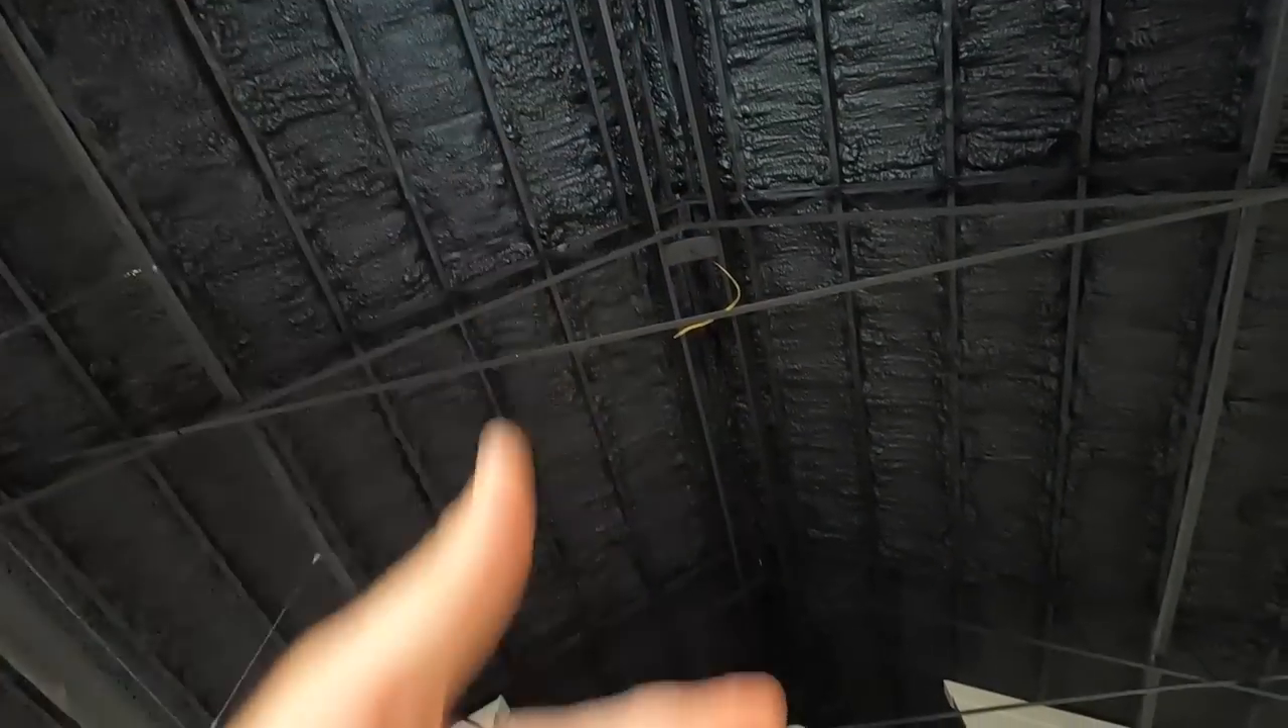The only thing I haven't done downstairs is I haven't hung the big chandelier up here yet.